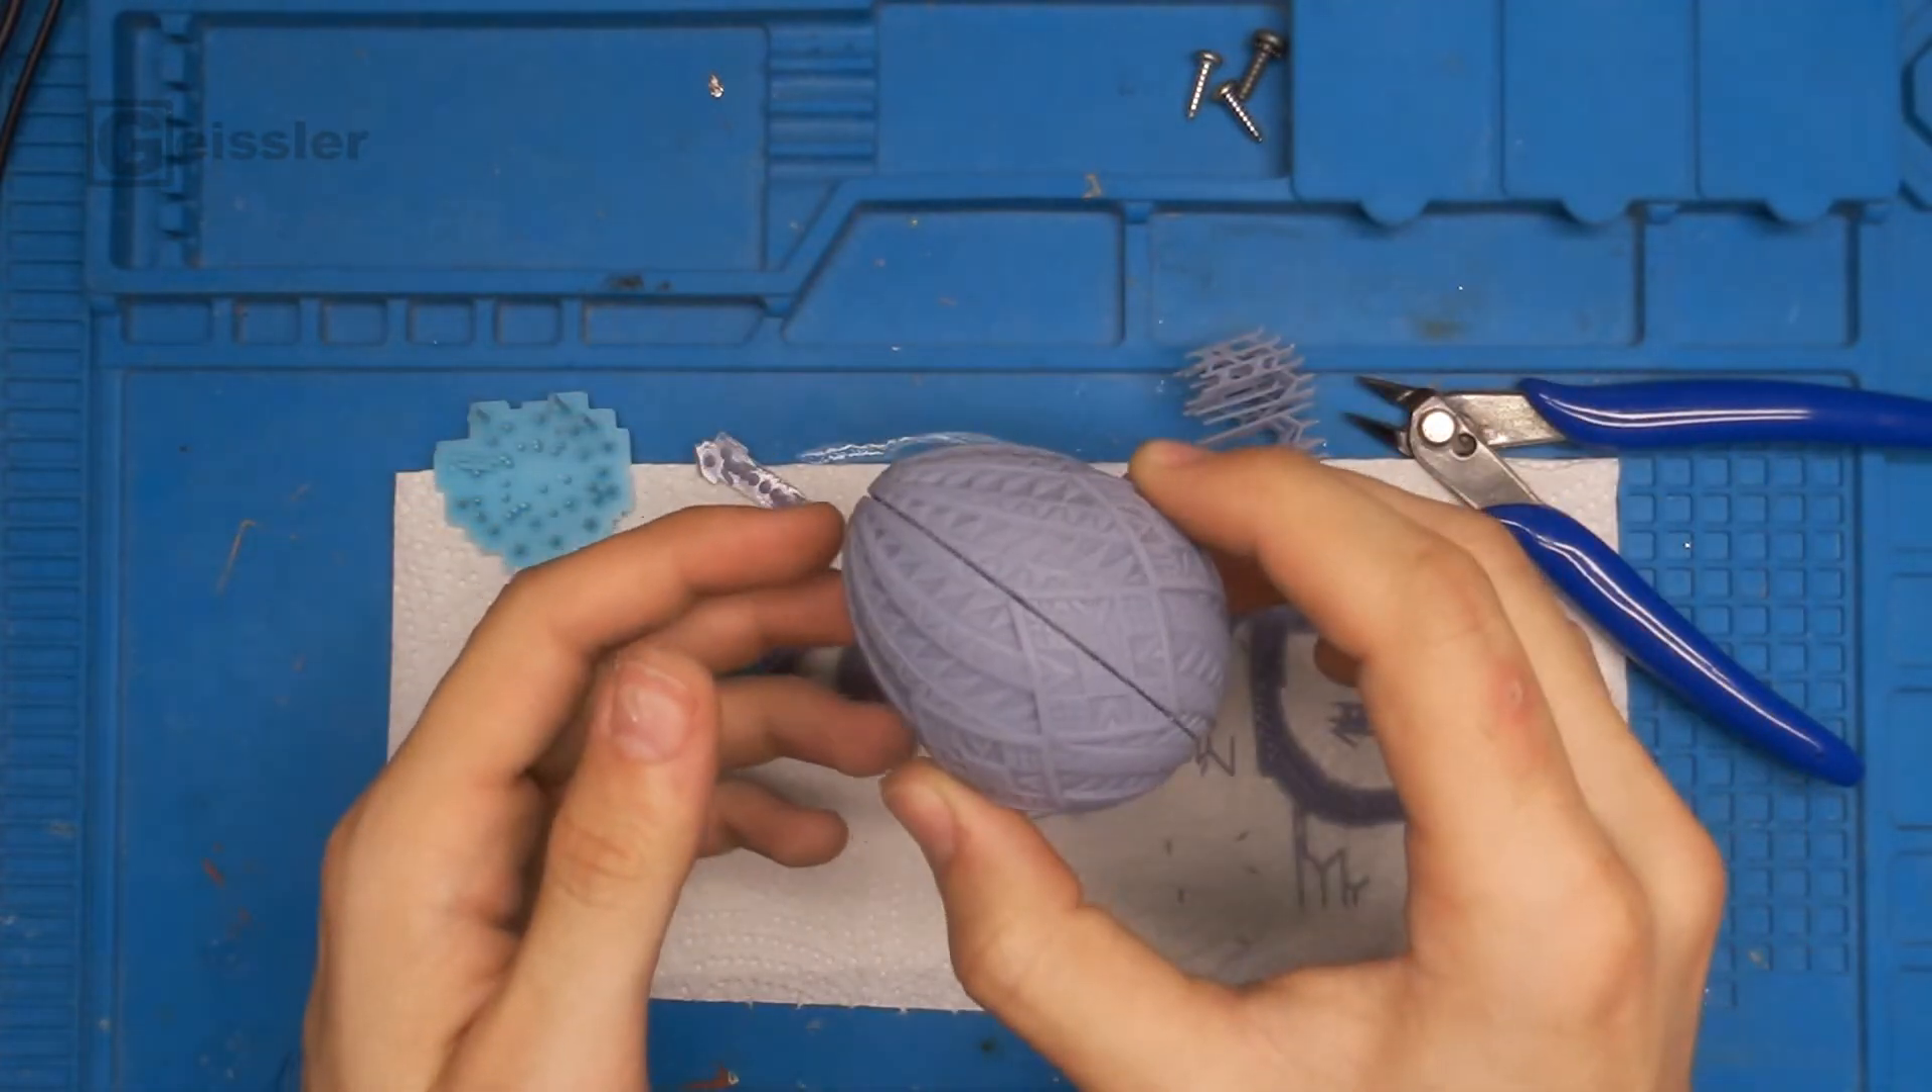The two sides fit together almost perfect. A bit of sanding to remove the gap.